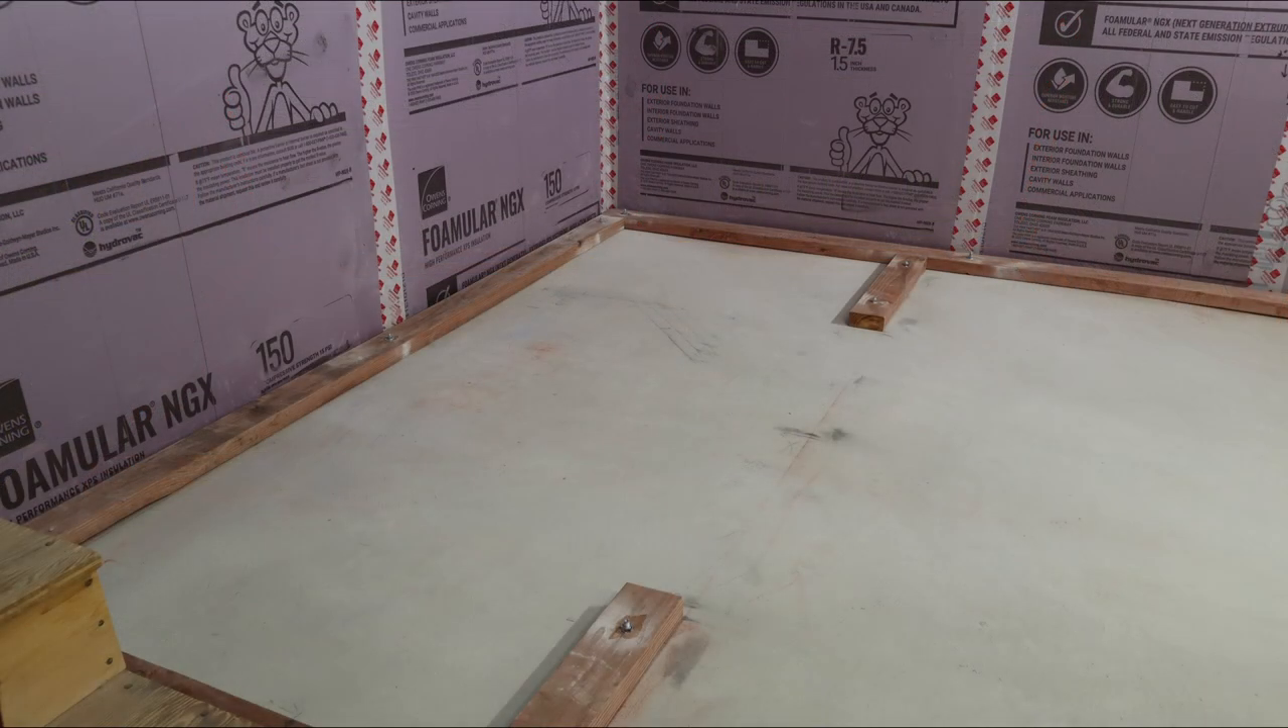Here are some pictures of the base plates installed.